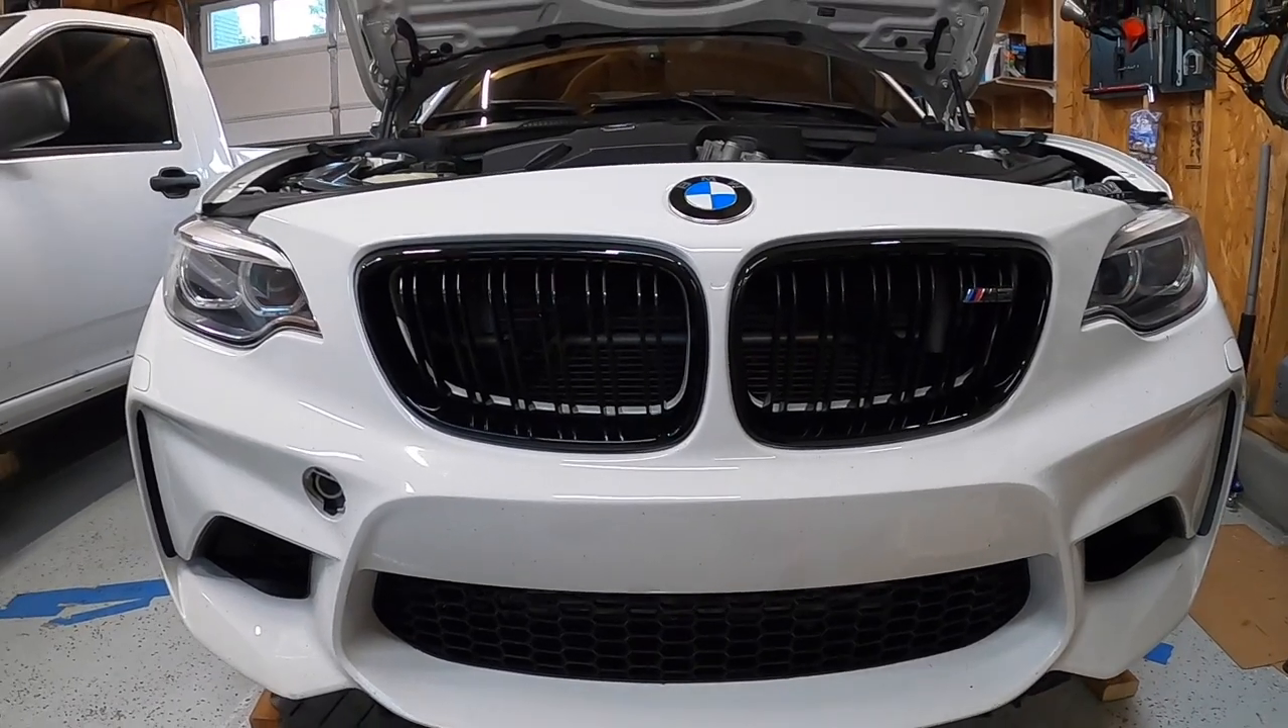You got yourself a 40 45 dollar whatever it is set of grills and they fit up pretty well.